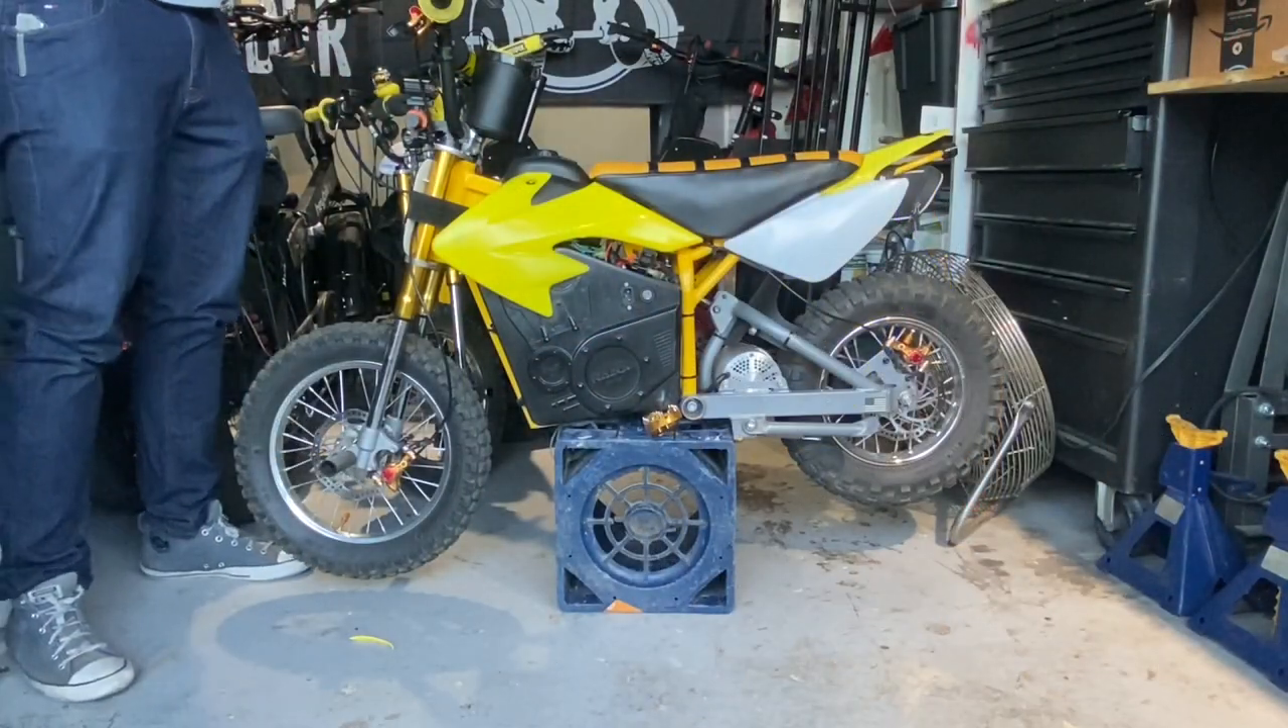Okay guys the forks are on the brakes are on.